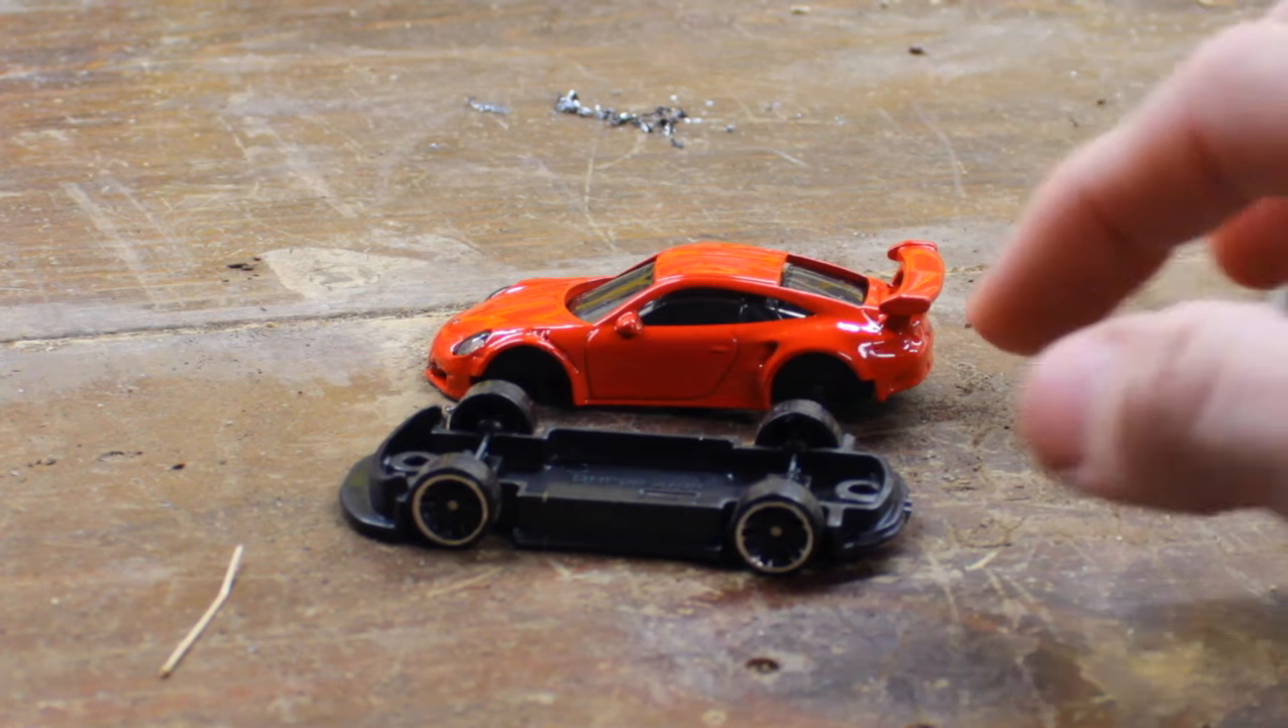Alright, now I have the car apart.